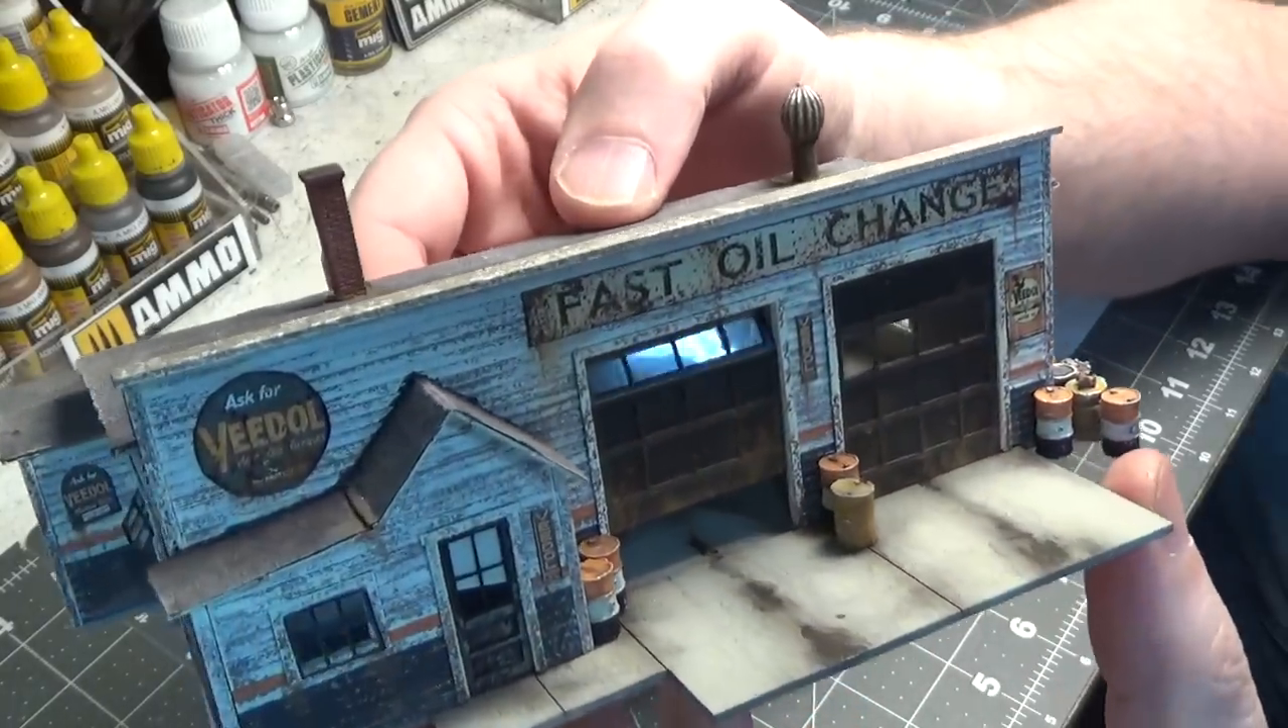So, it was a late night and I got all the details painted and I also rusted all the signs and got those put on.